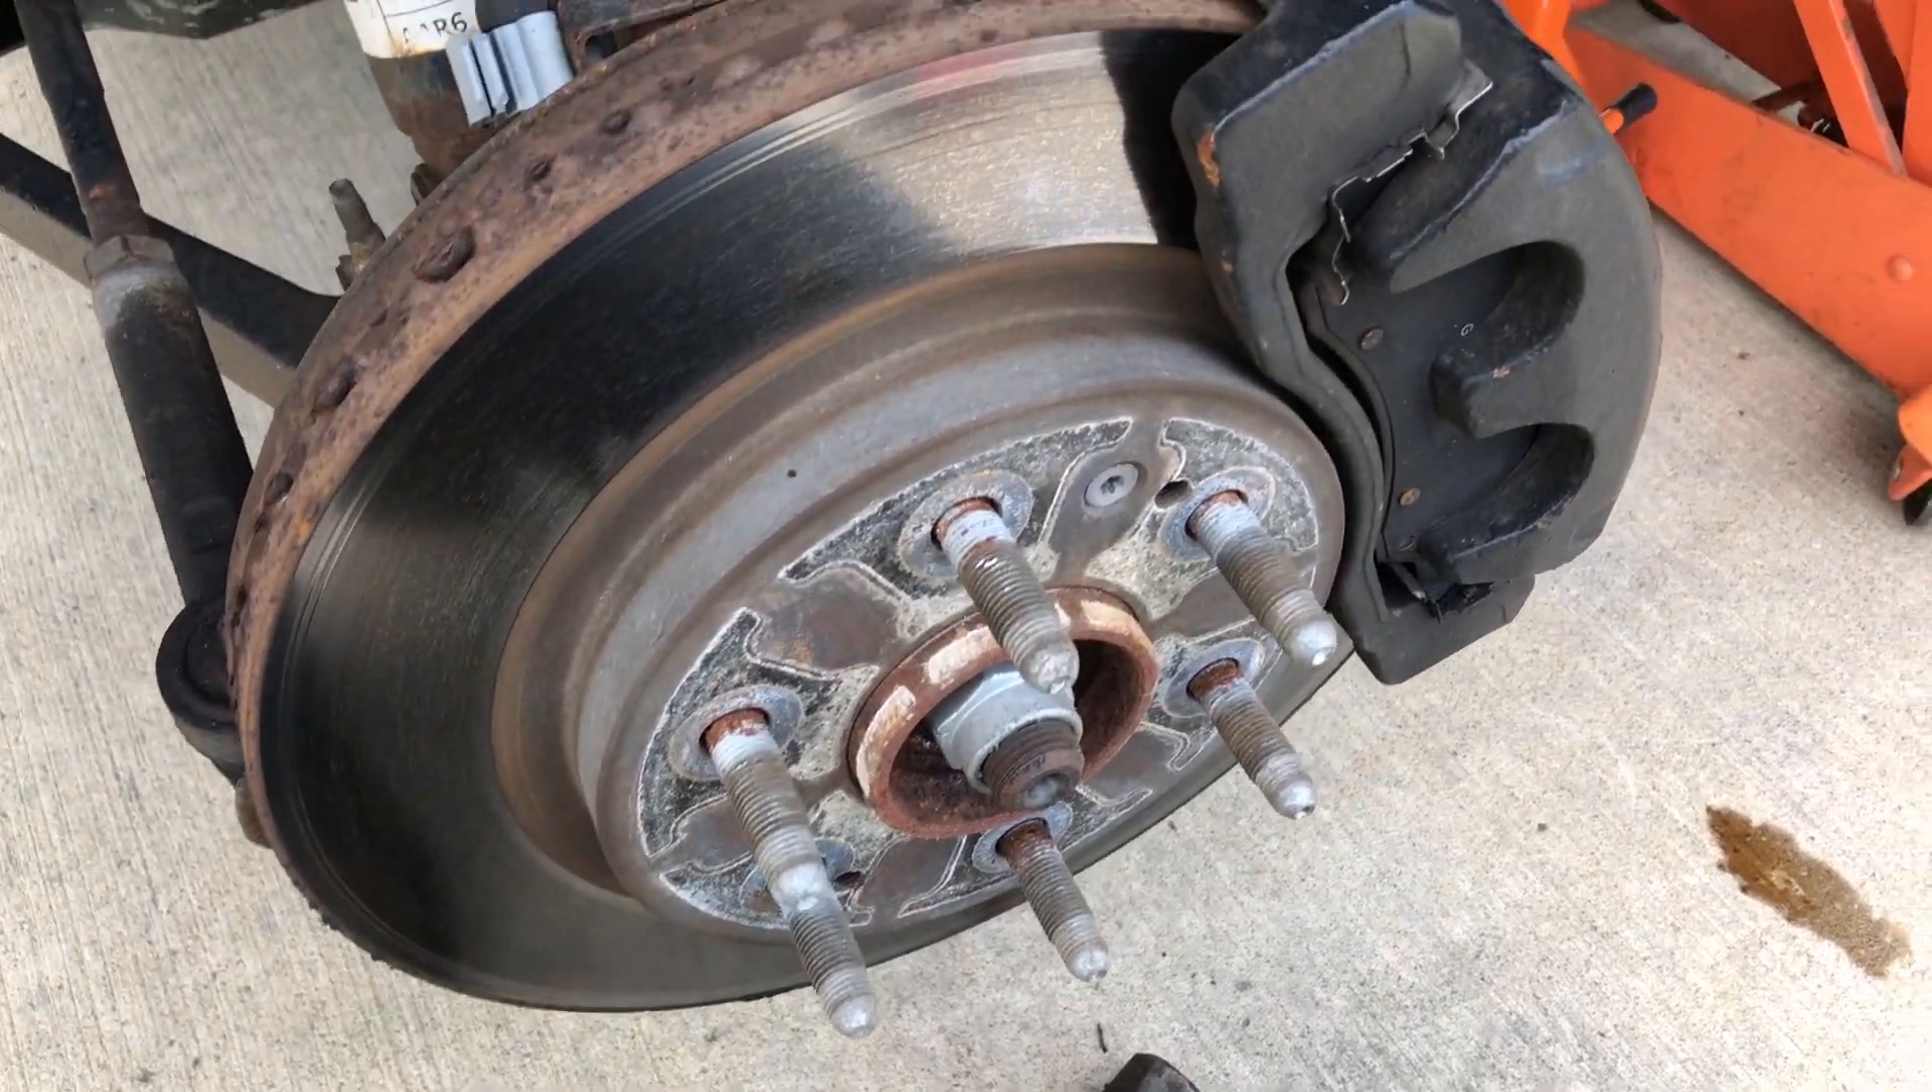Now that we got the wheel off, we've got to get this caliper off.